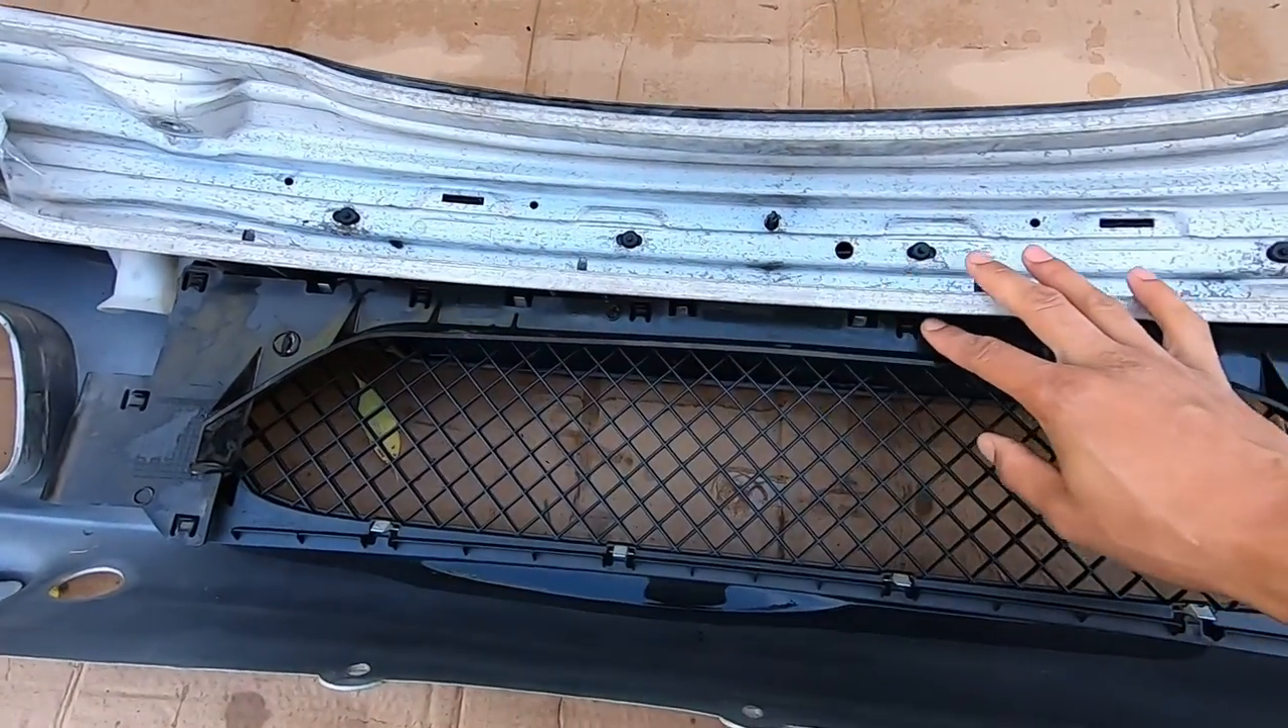Right so now the new bottom grill is um all clipped in to place.